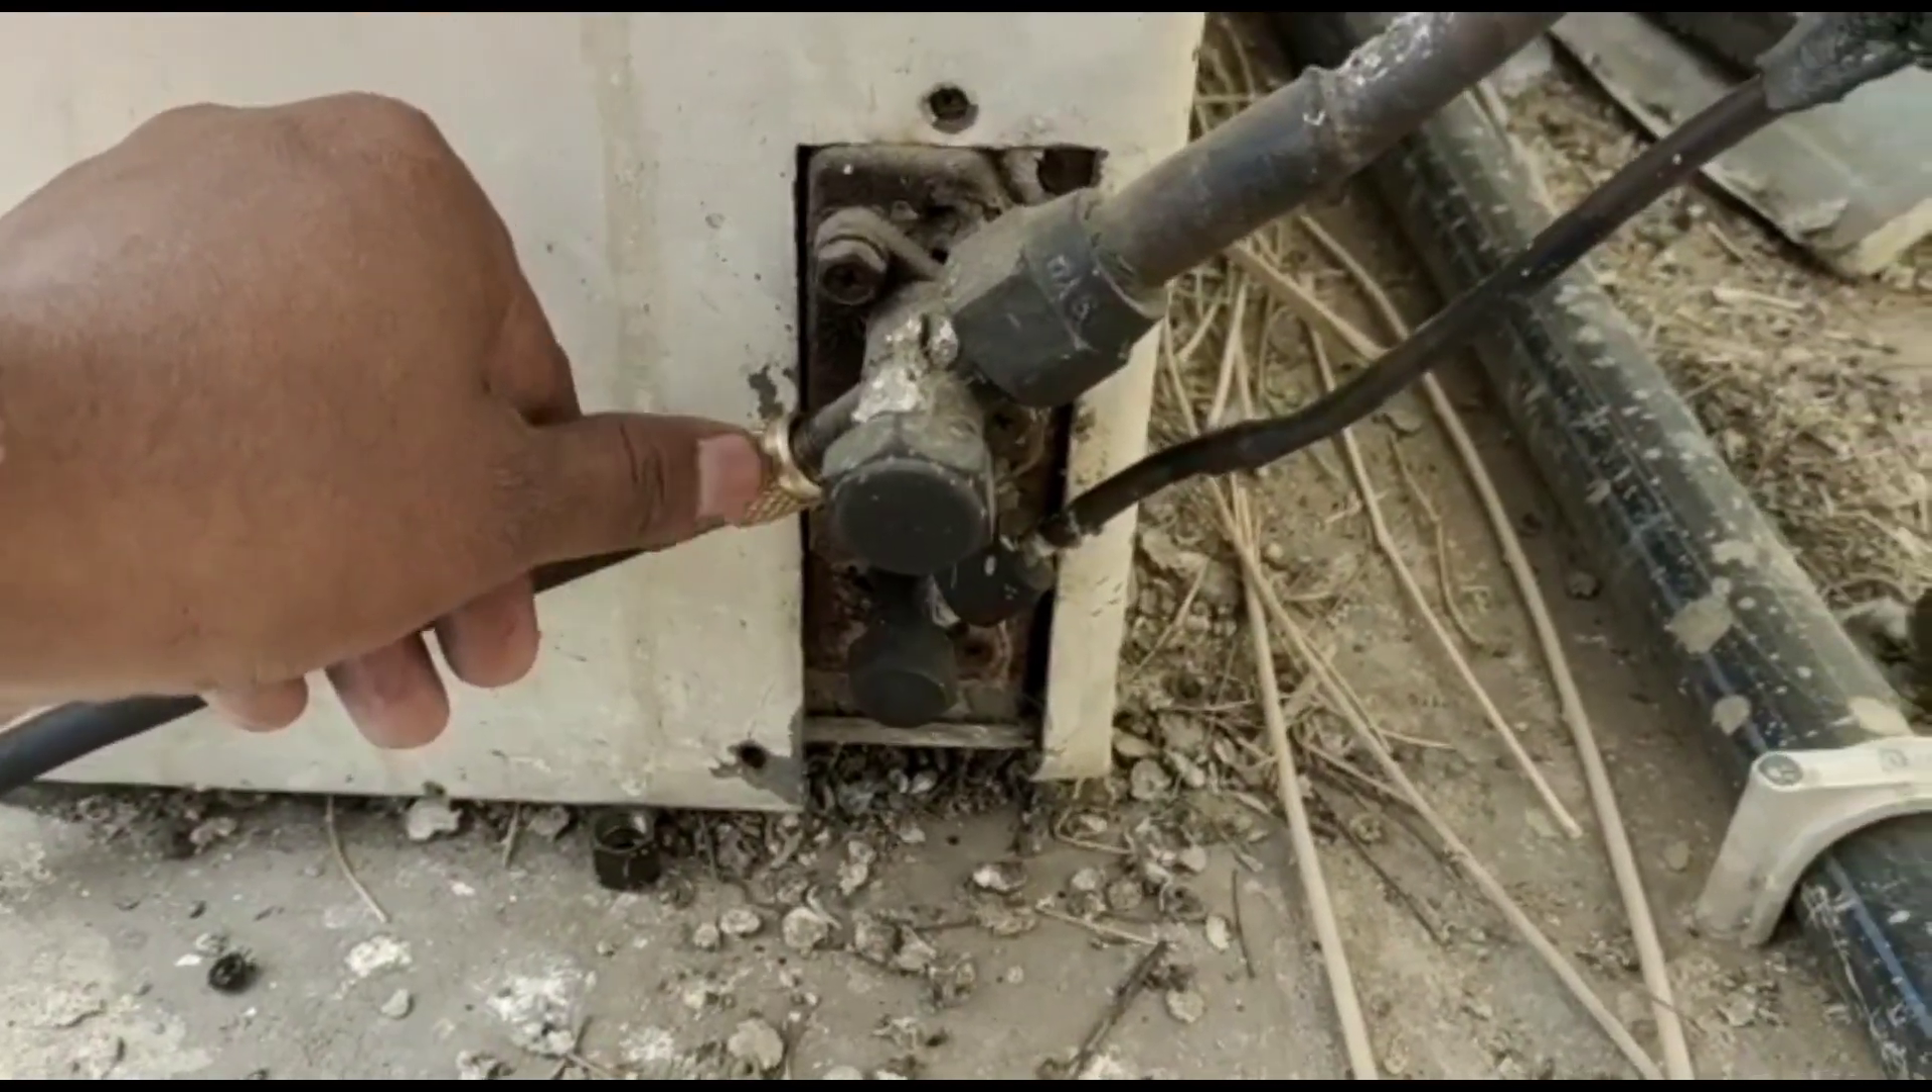یہ وال ہے جس میں ہم نے پائپ لگا دیا ہے گیس ڈالنے کے لئے۔